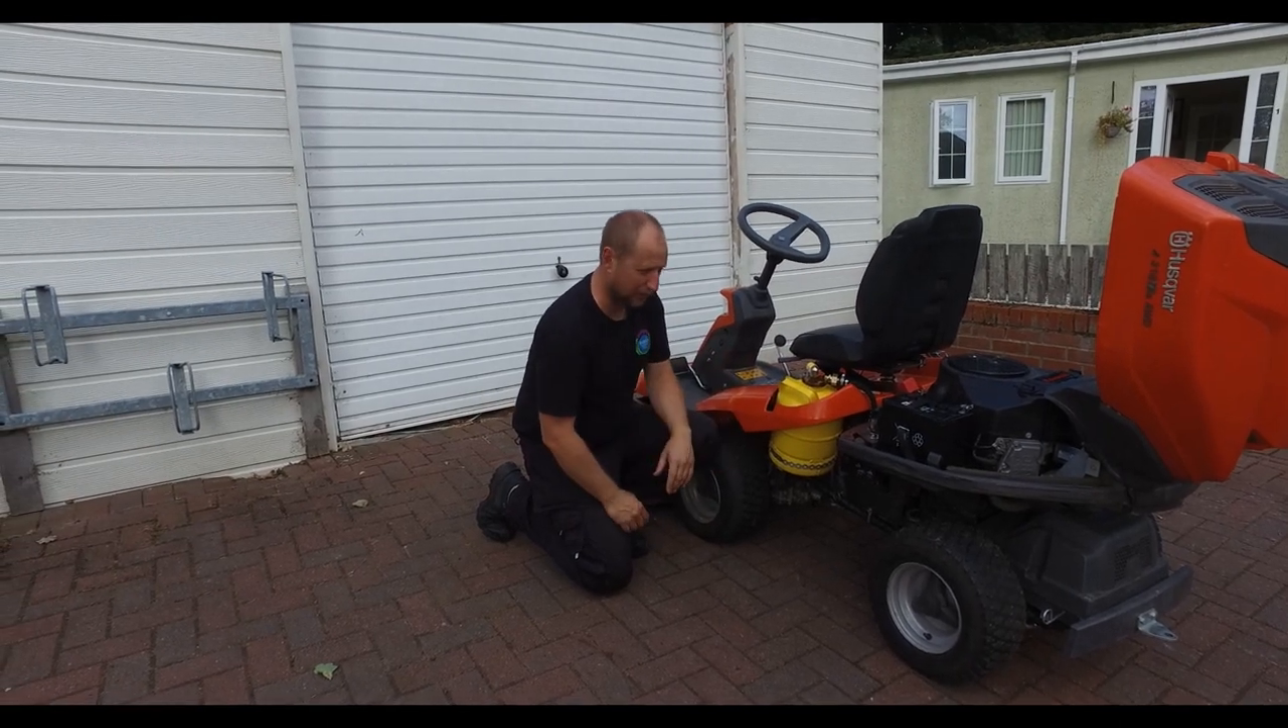So we've mounted this 2 .7 kg propane cylinder here. We actually had to raise it higher than I was wanting.